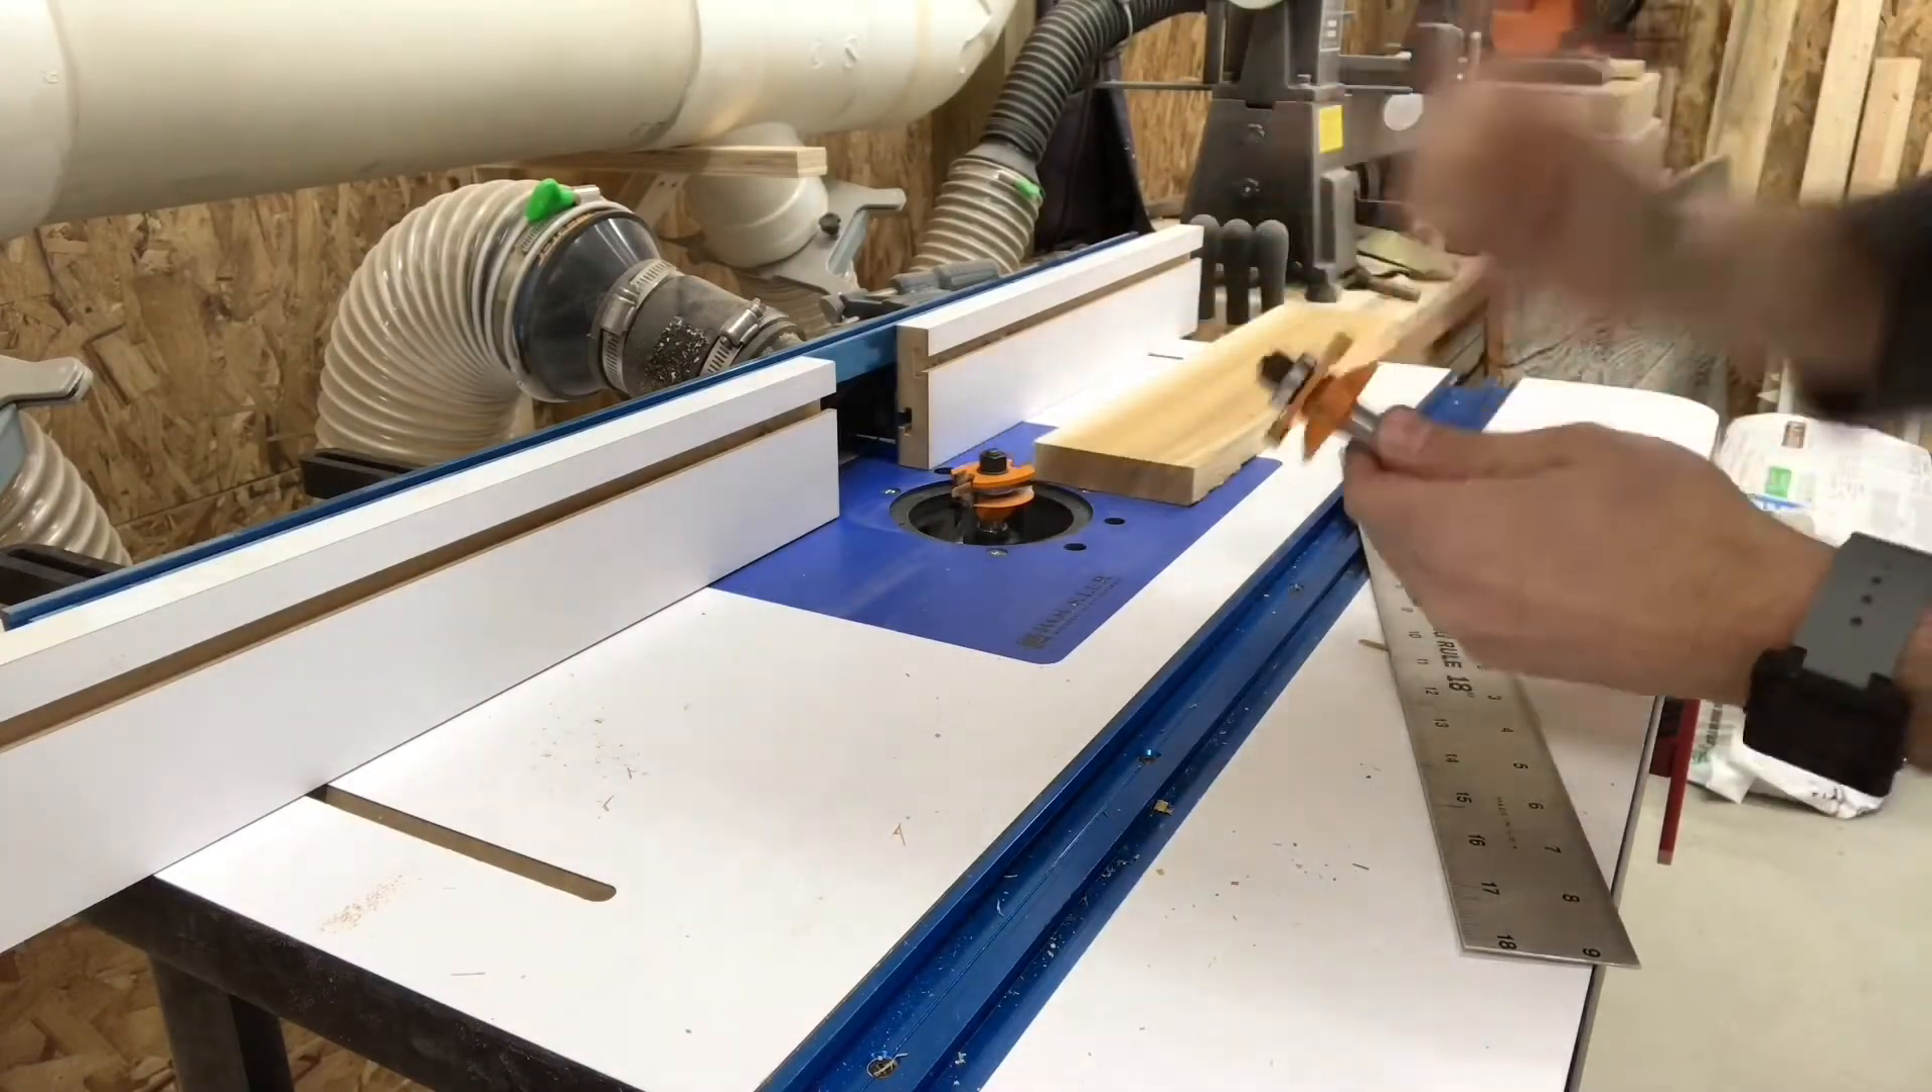Okay guys, I have my first router bit in and there's two different router bits.